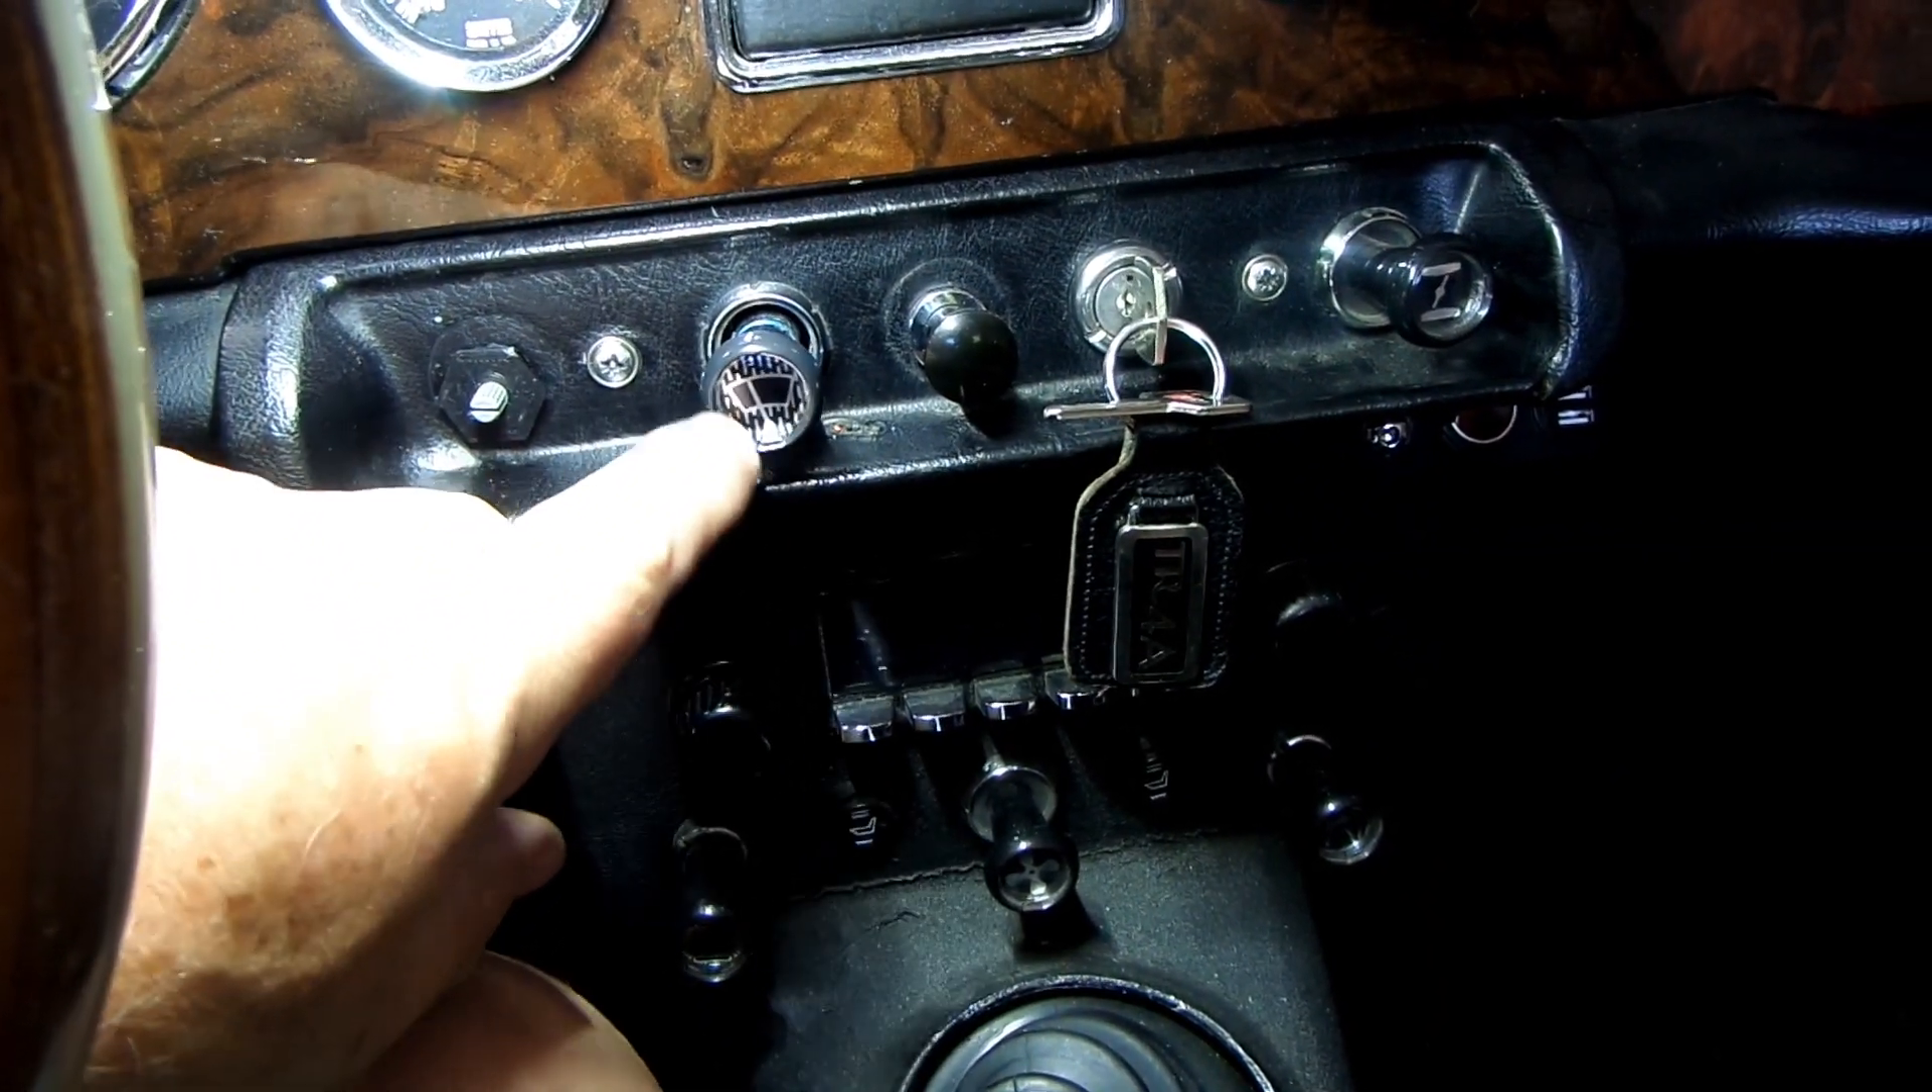Okay, so it's all back together. My new switch is in. I've got the official TR4A wiper control knob.